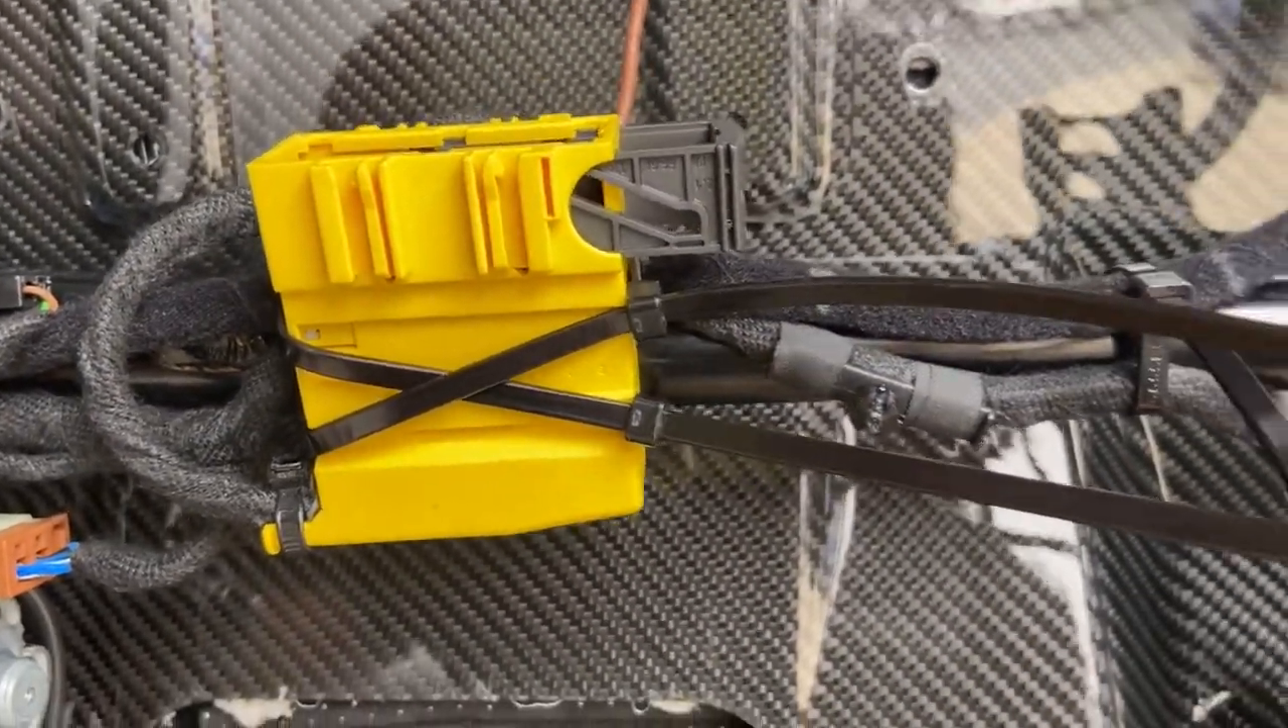We will now secure the cable loom and the yellow connector with zip ties. We have the yellow connector secured in an X pattern using zip ties.